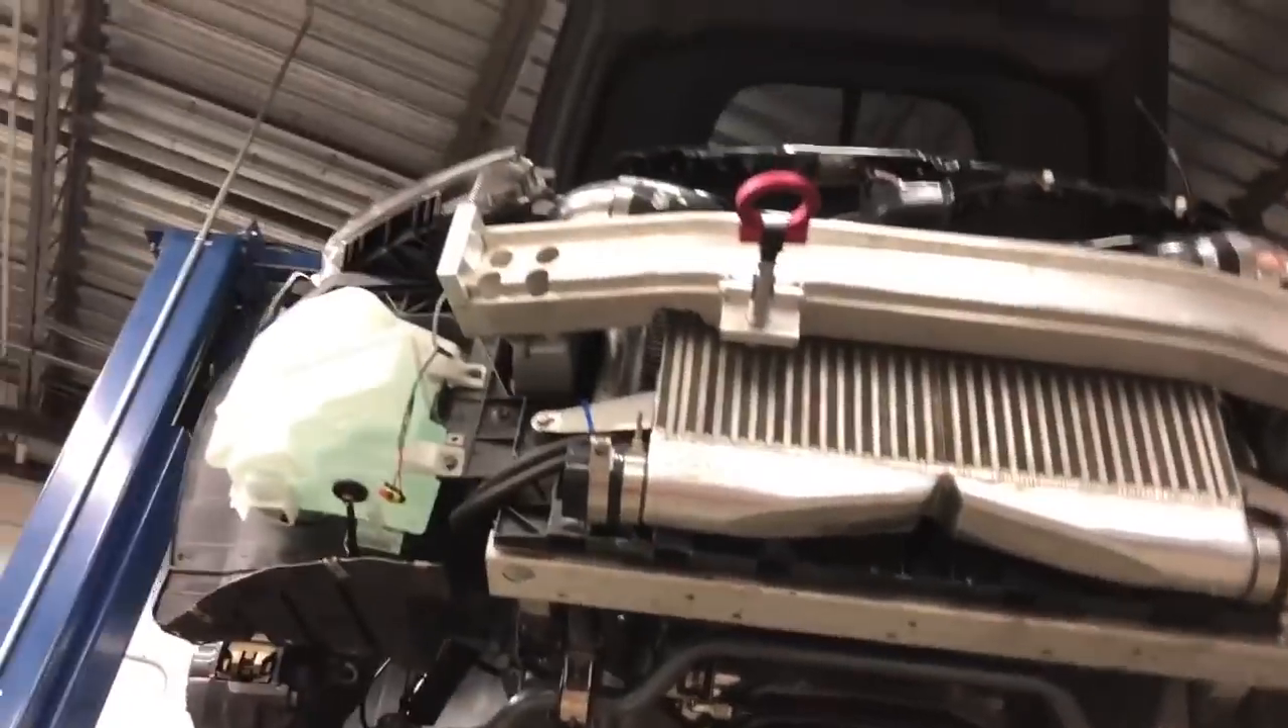Um, I have to take out the intercooler still. Kind of sucks, but okay.